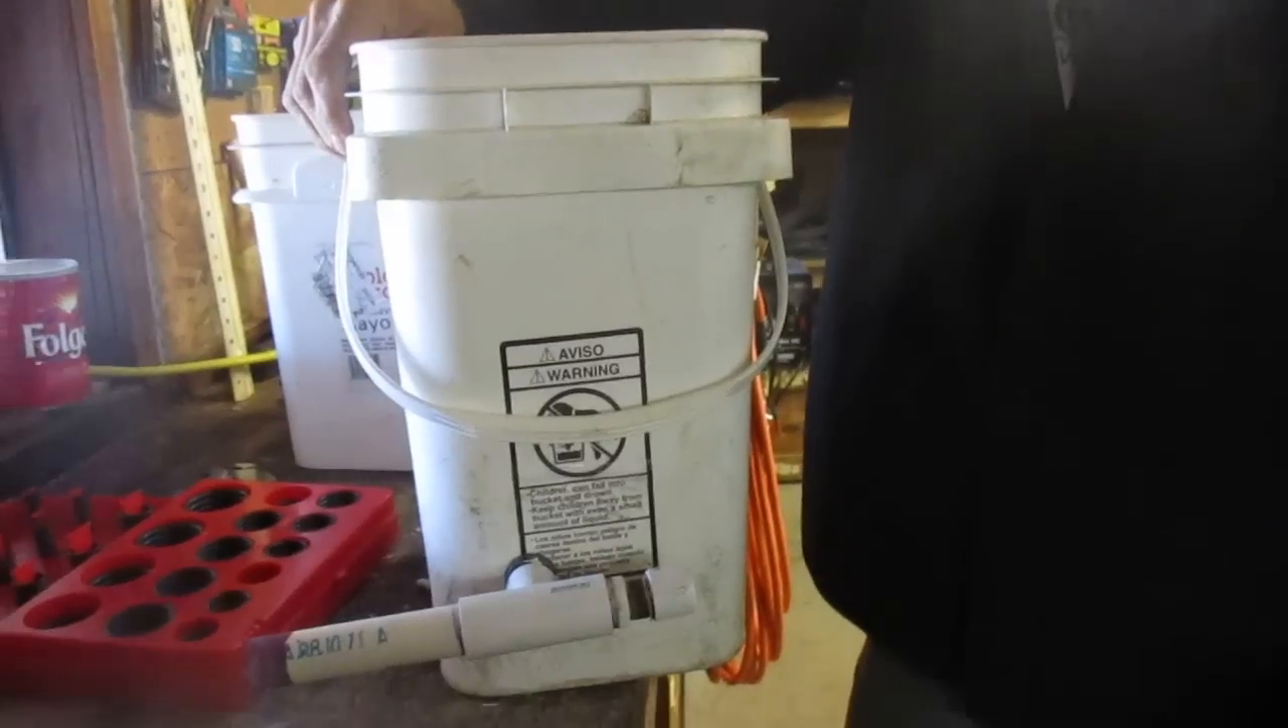So I'm going to go ahead and screw this on and then we'll be back in in a couple minutes. Okay, now we've went ahead and installed our pipe.